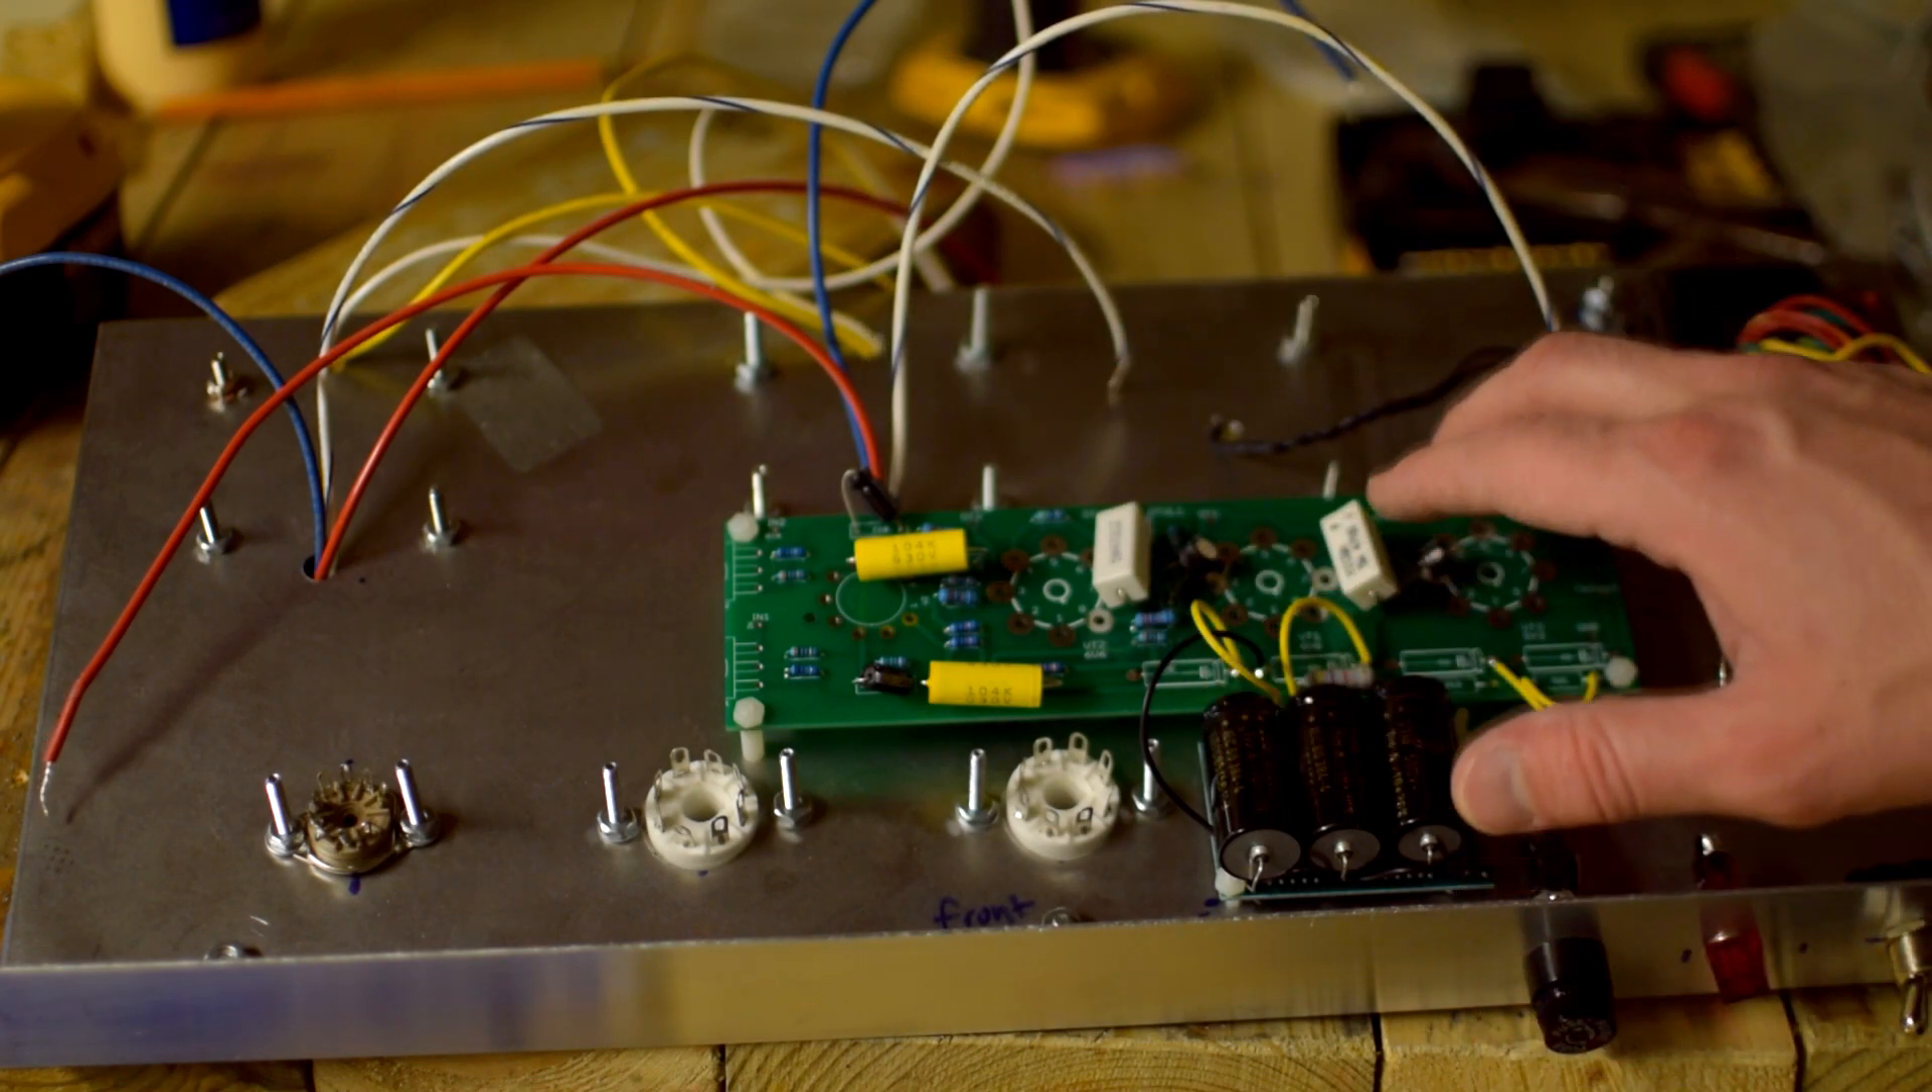I've got my PCB board mostly populated.